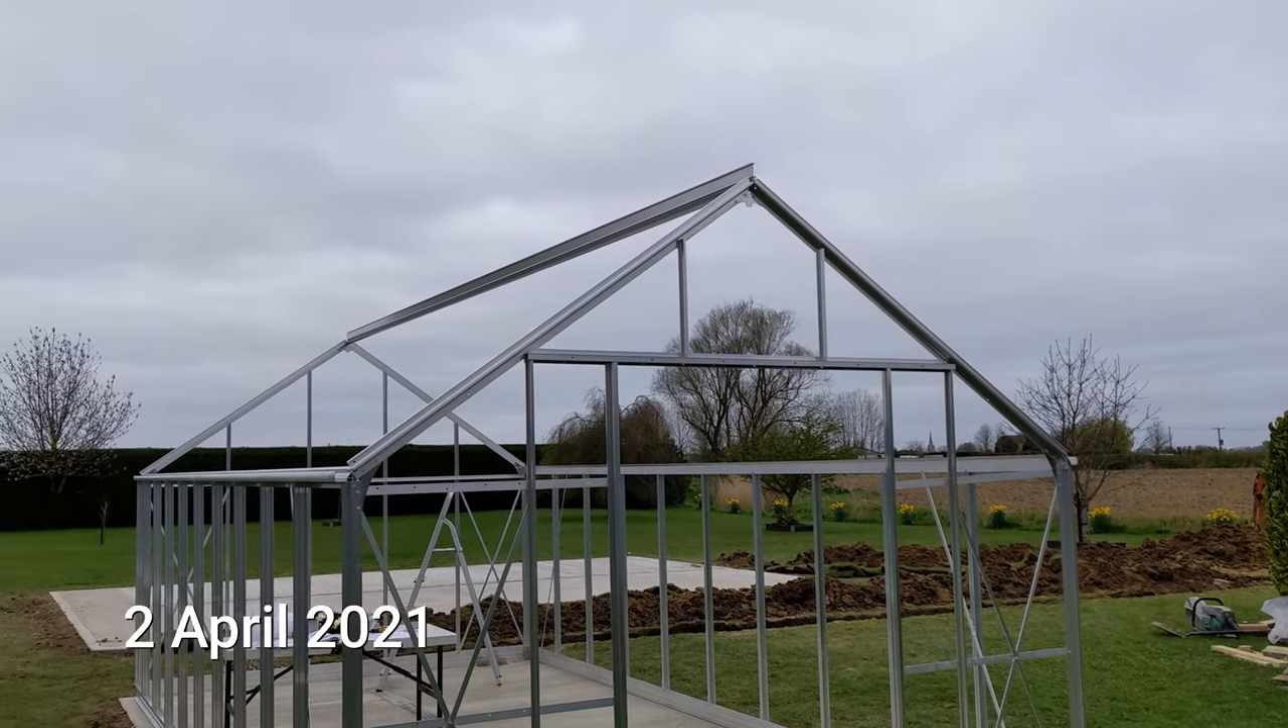So the main part of the frame is up, we need to put in the roof beams and a few other bits and pieces, get the staging in and then we can start doing the glass.